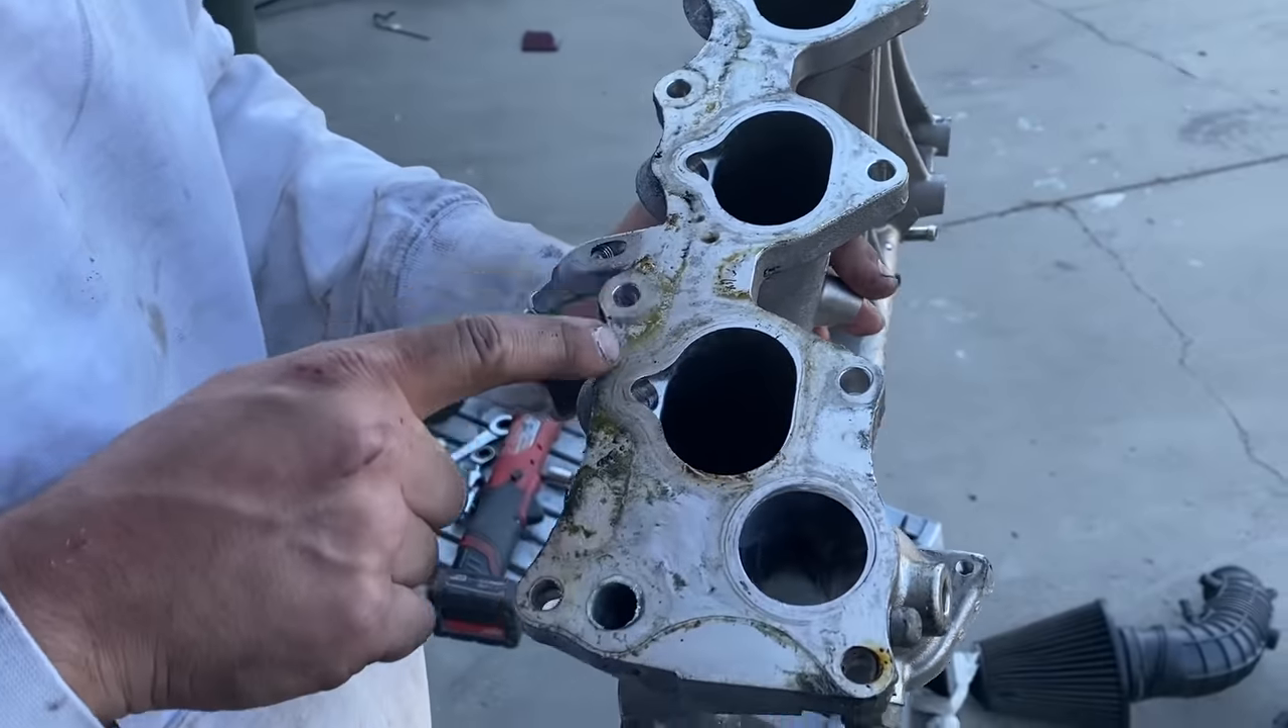All right there we go we got the intake manifold off.